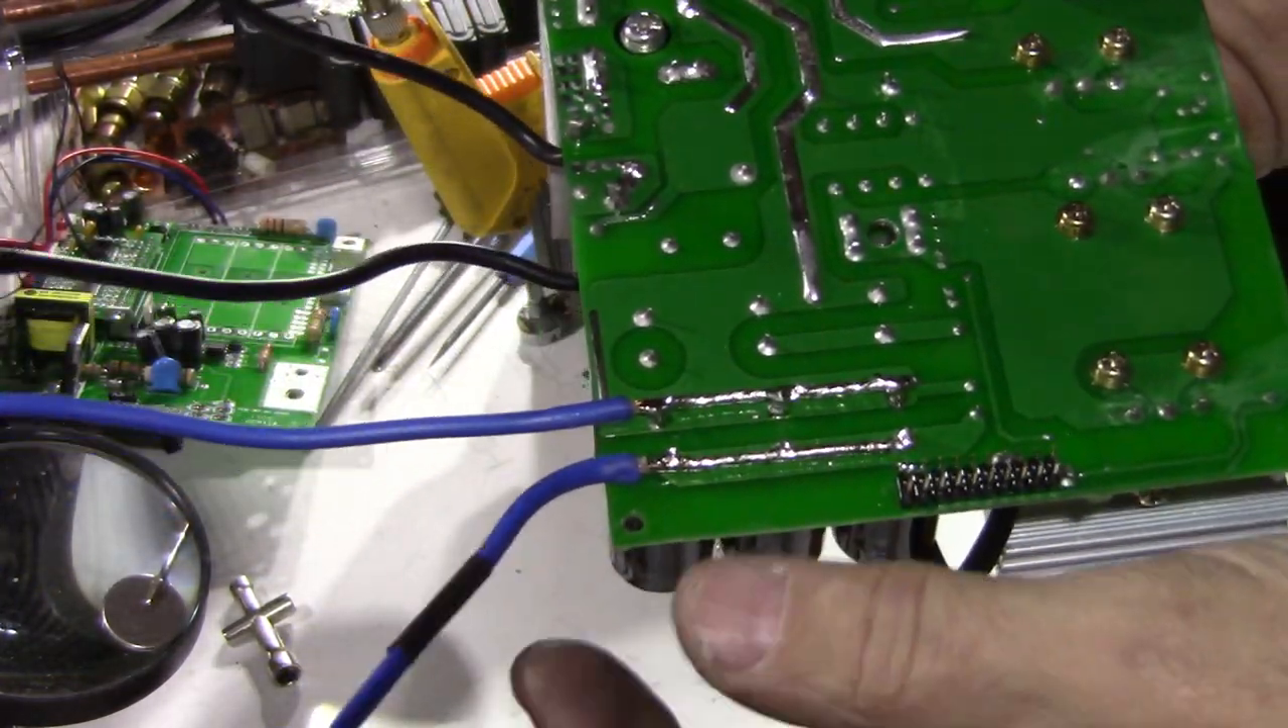Ну все запаял я тут шинки вывел плюс и минус.